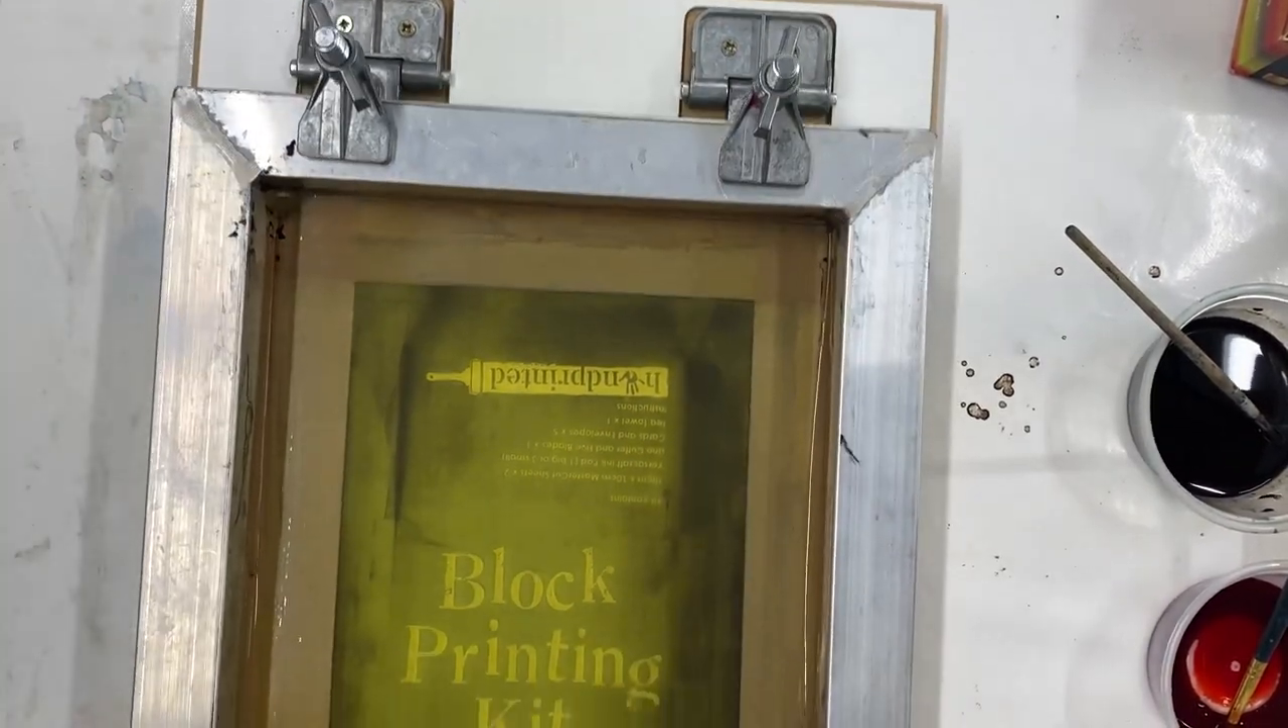I'm attaching my screen to a screen printing board and a pair of hinge clamps. So I've screwed down my hinge clamps to attach my screen.